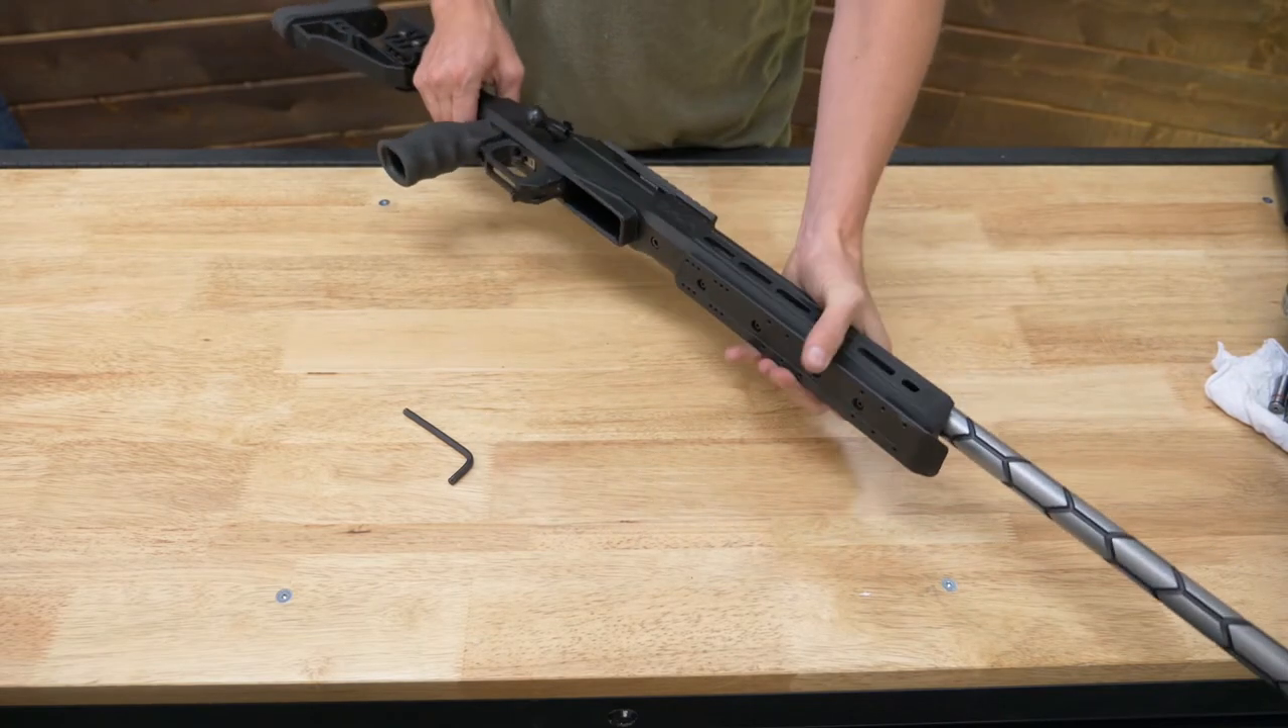We've got our barreled action into the chassis.